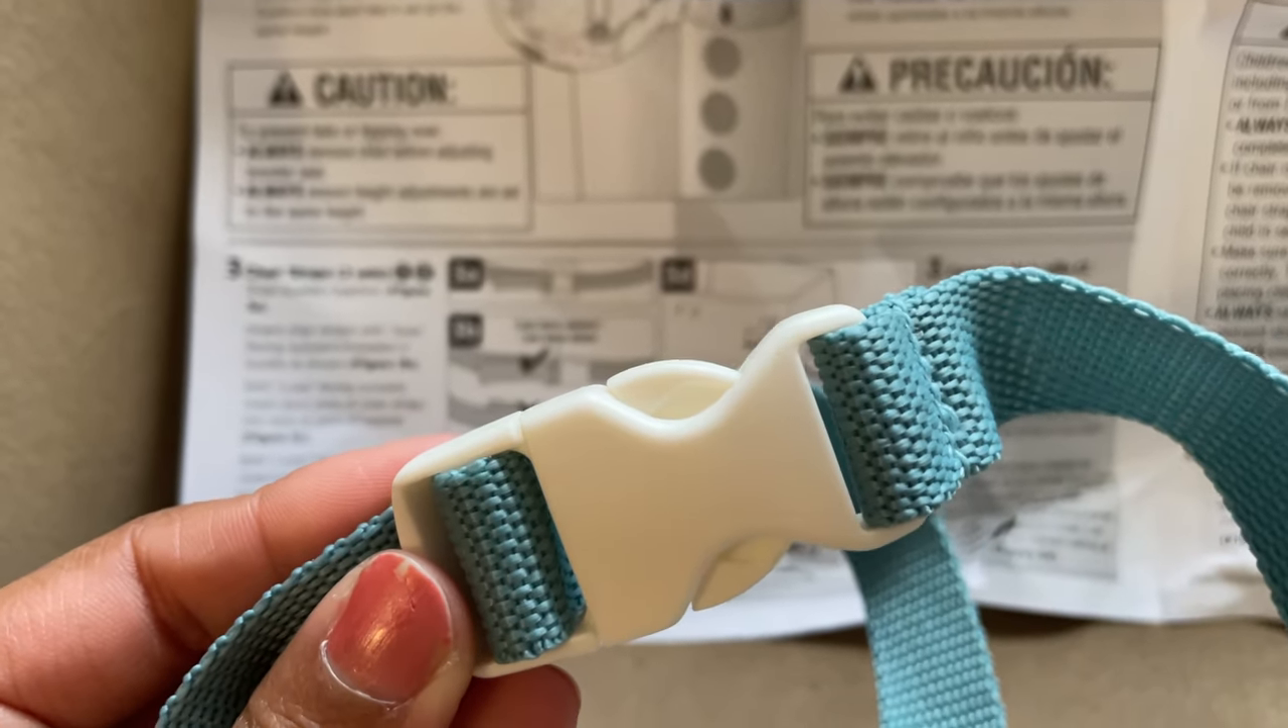It says snap buckles together but it already came snapped together.